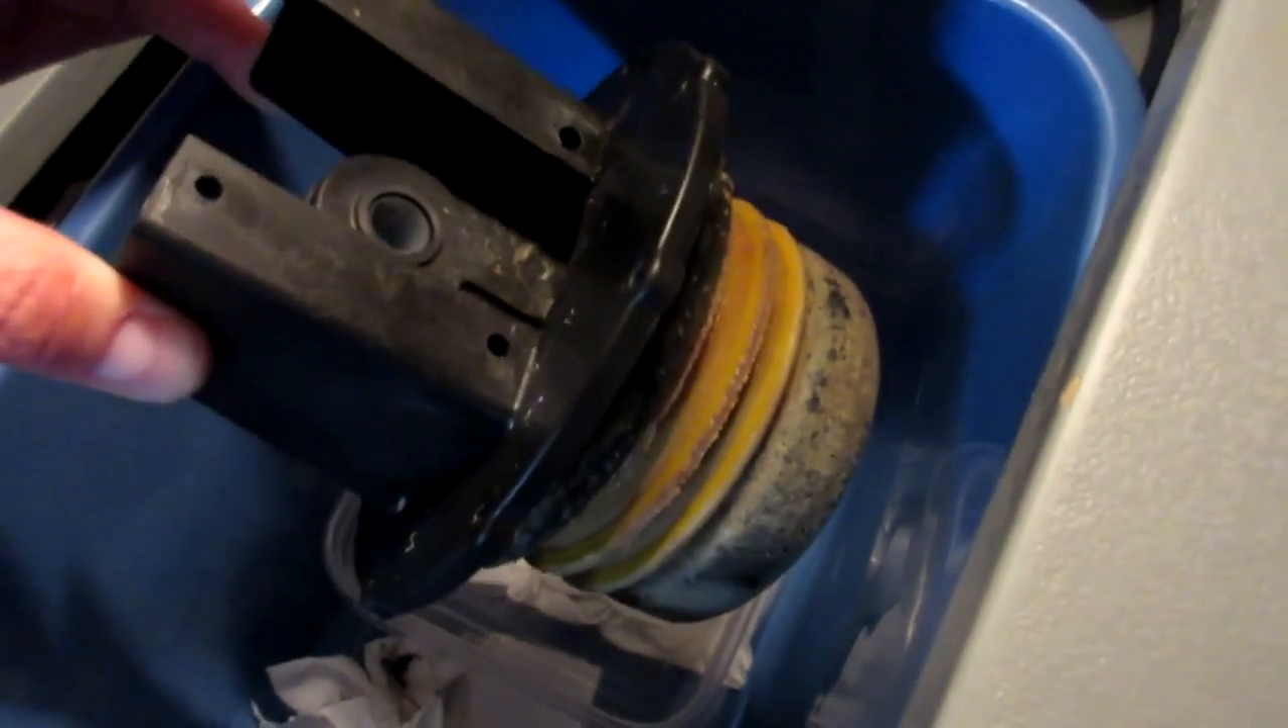So I've got that top assembly off now and there's the old bellows and I'm going to take that outside and scrub it and clean it because it stinks really bad.